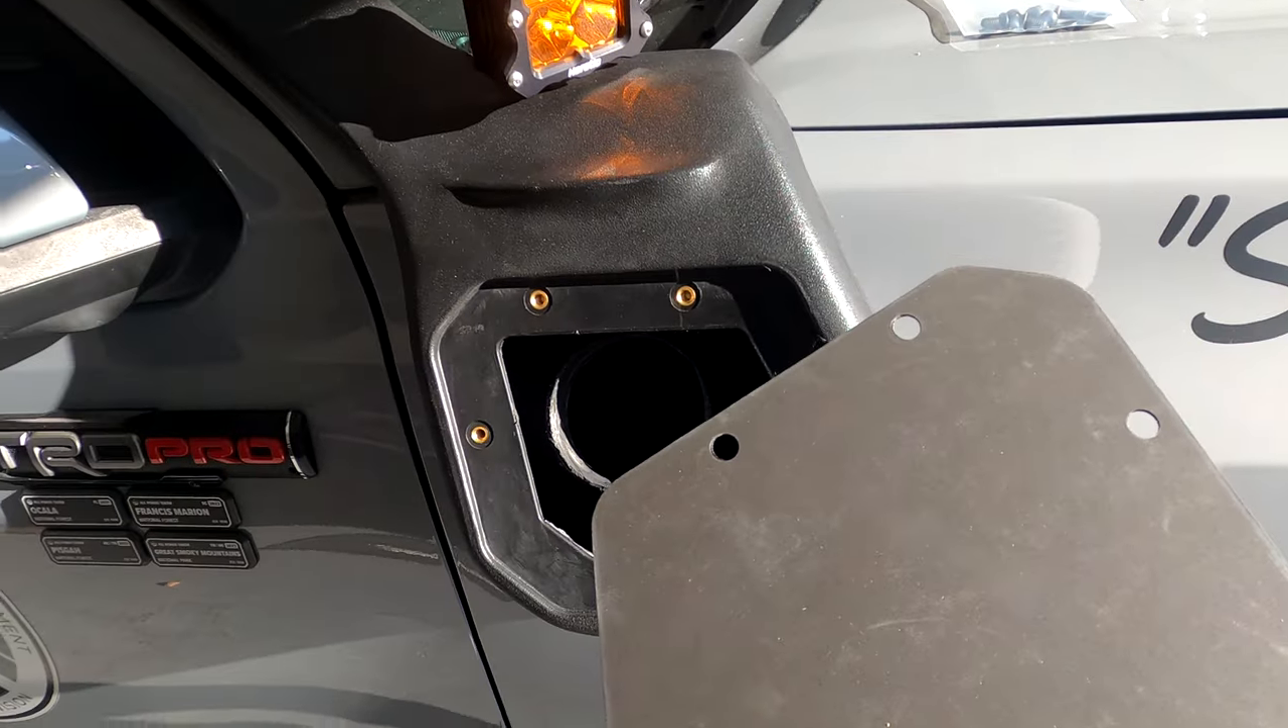And the last thing that we have to do is get our plate installed.